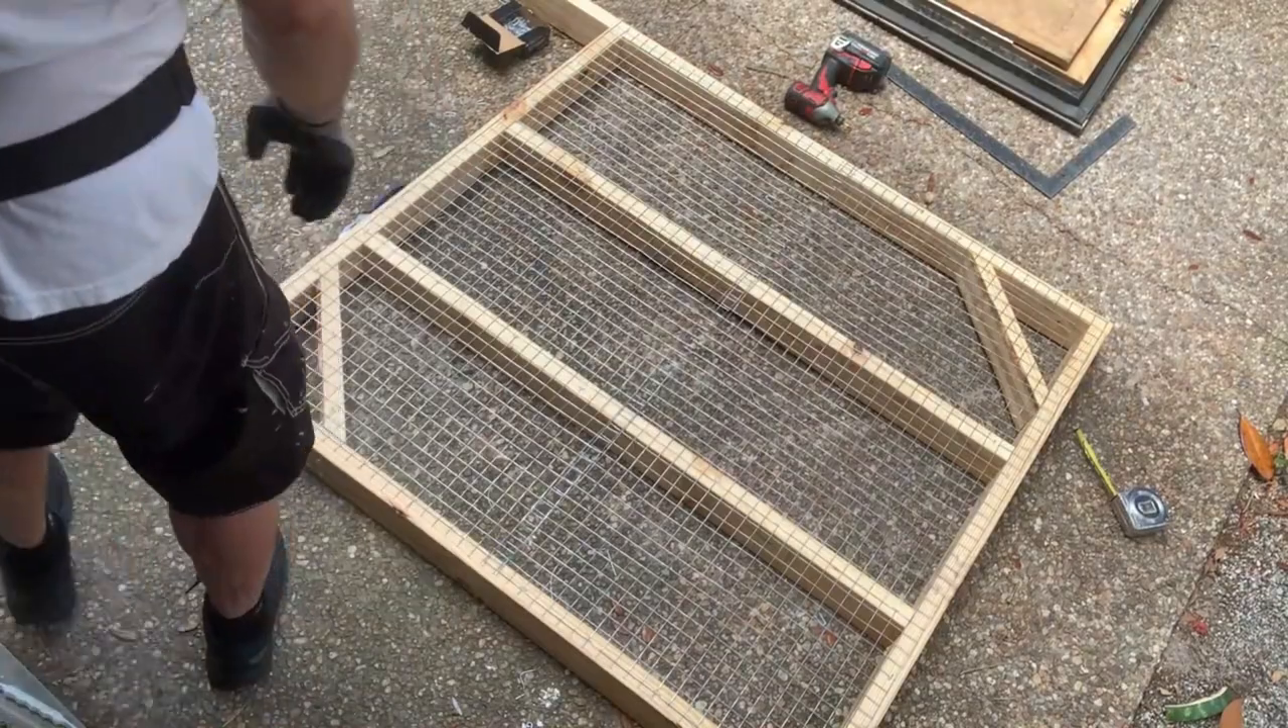Okay all the wire is on.